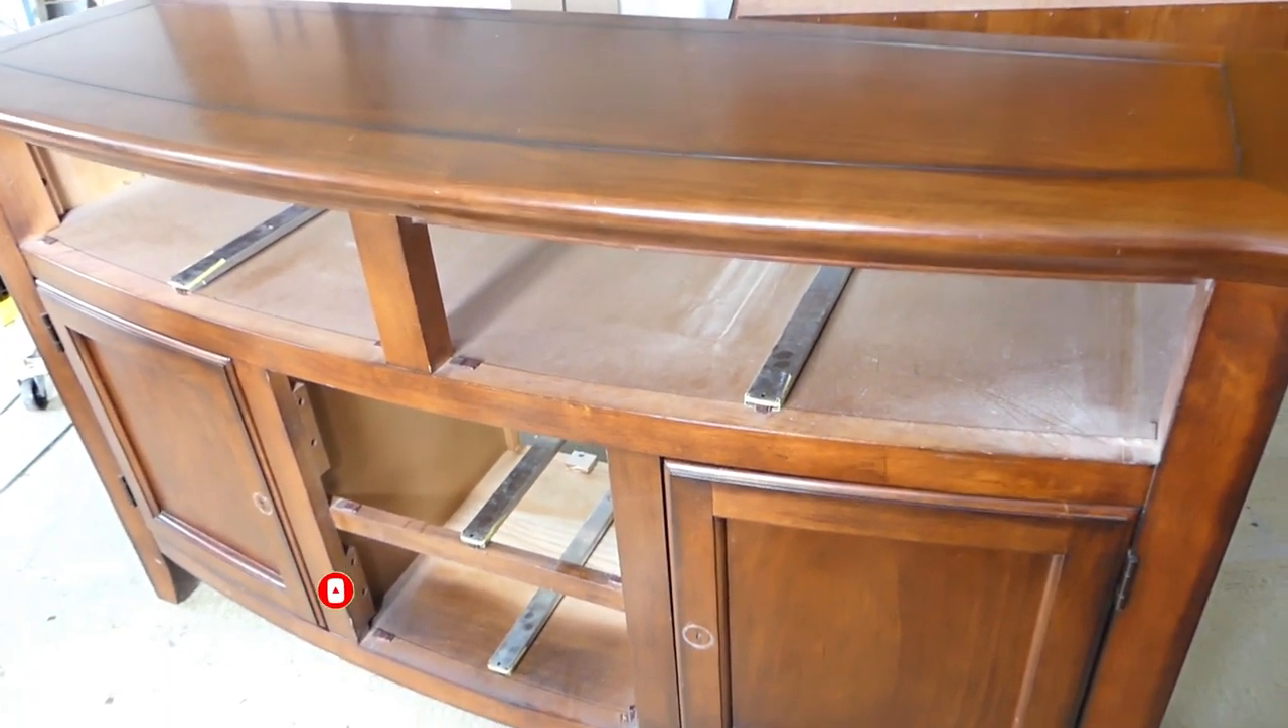So it took us a while but we managed to figure it out and took the drawers out.